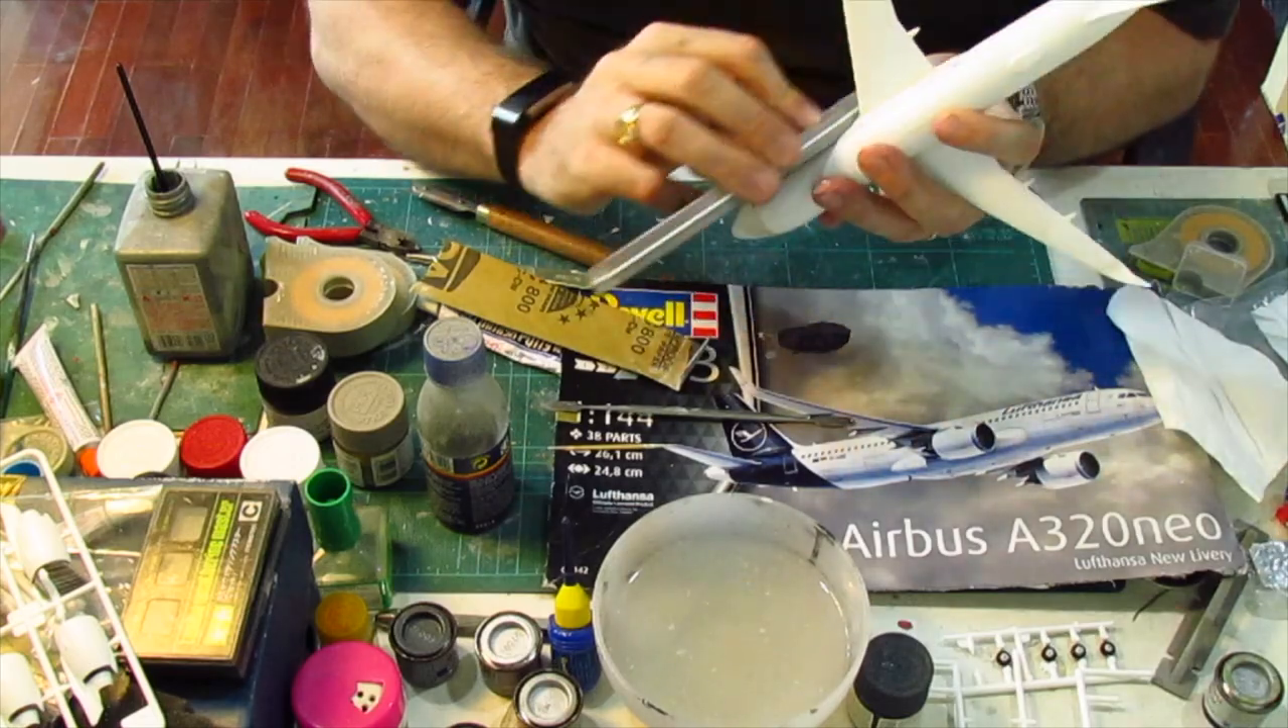As you can see I didn't add the engines yet.